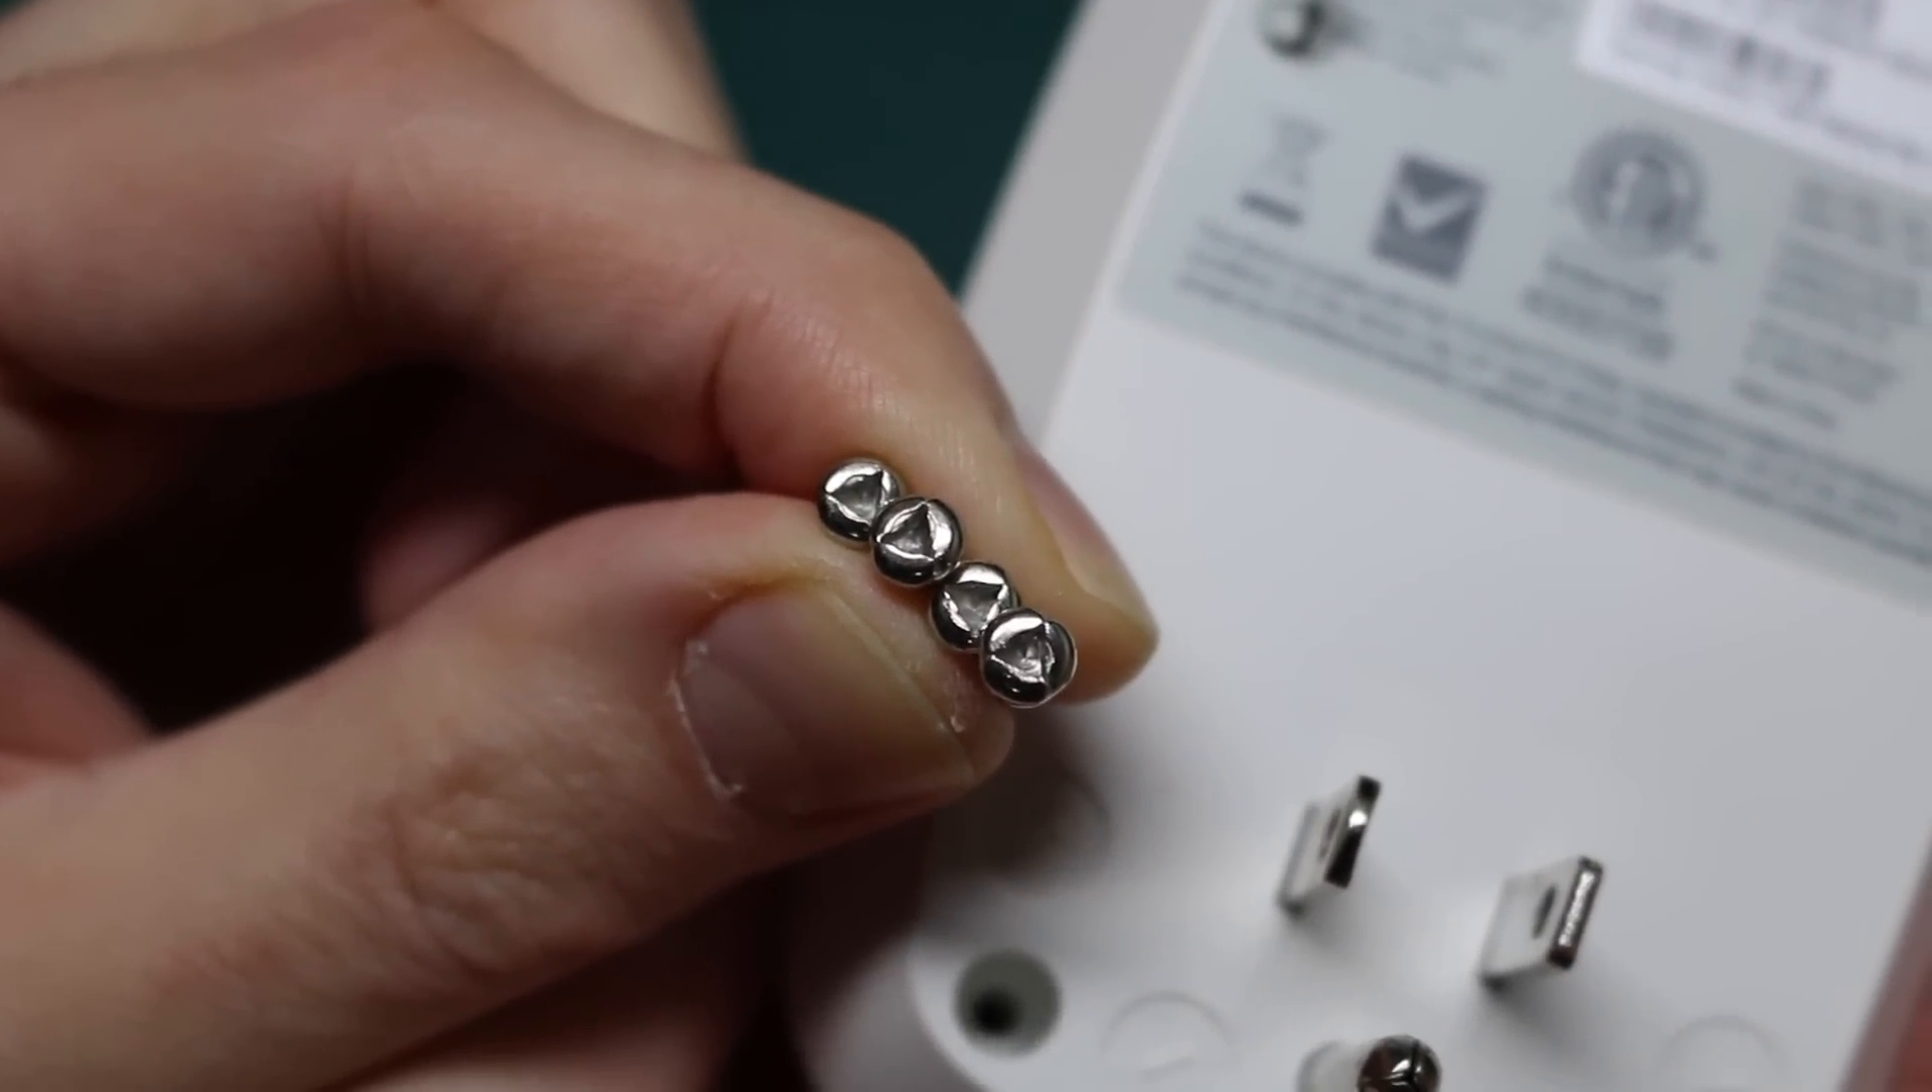So I've already taken the screws out.